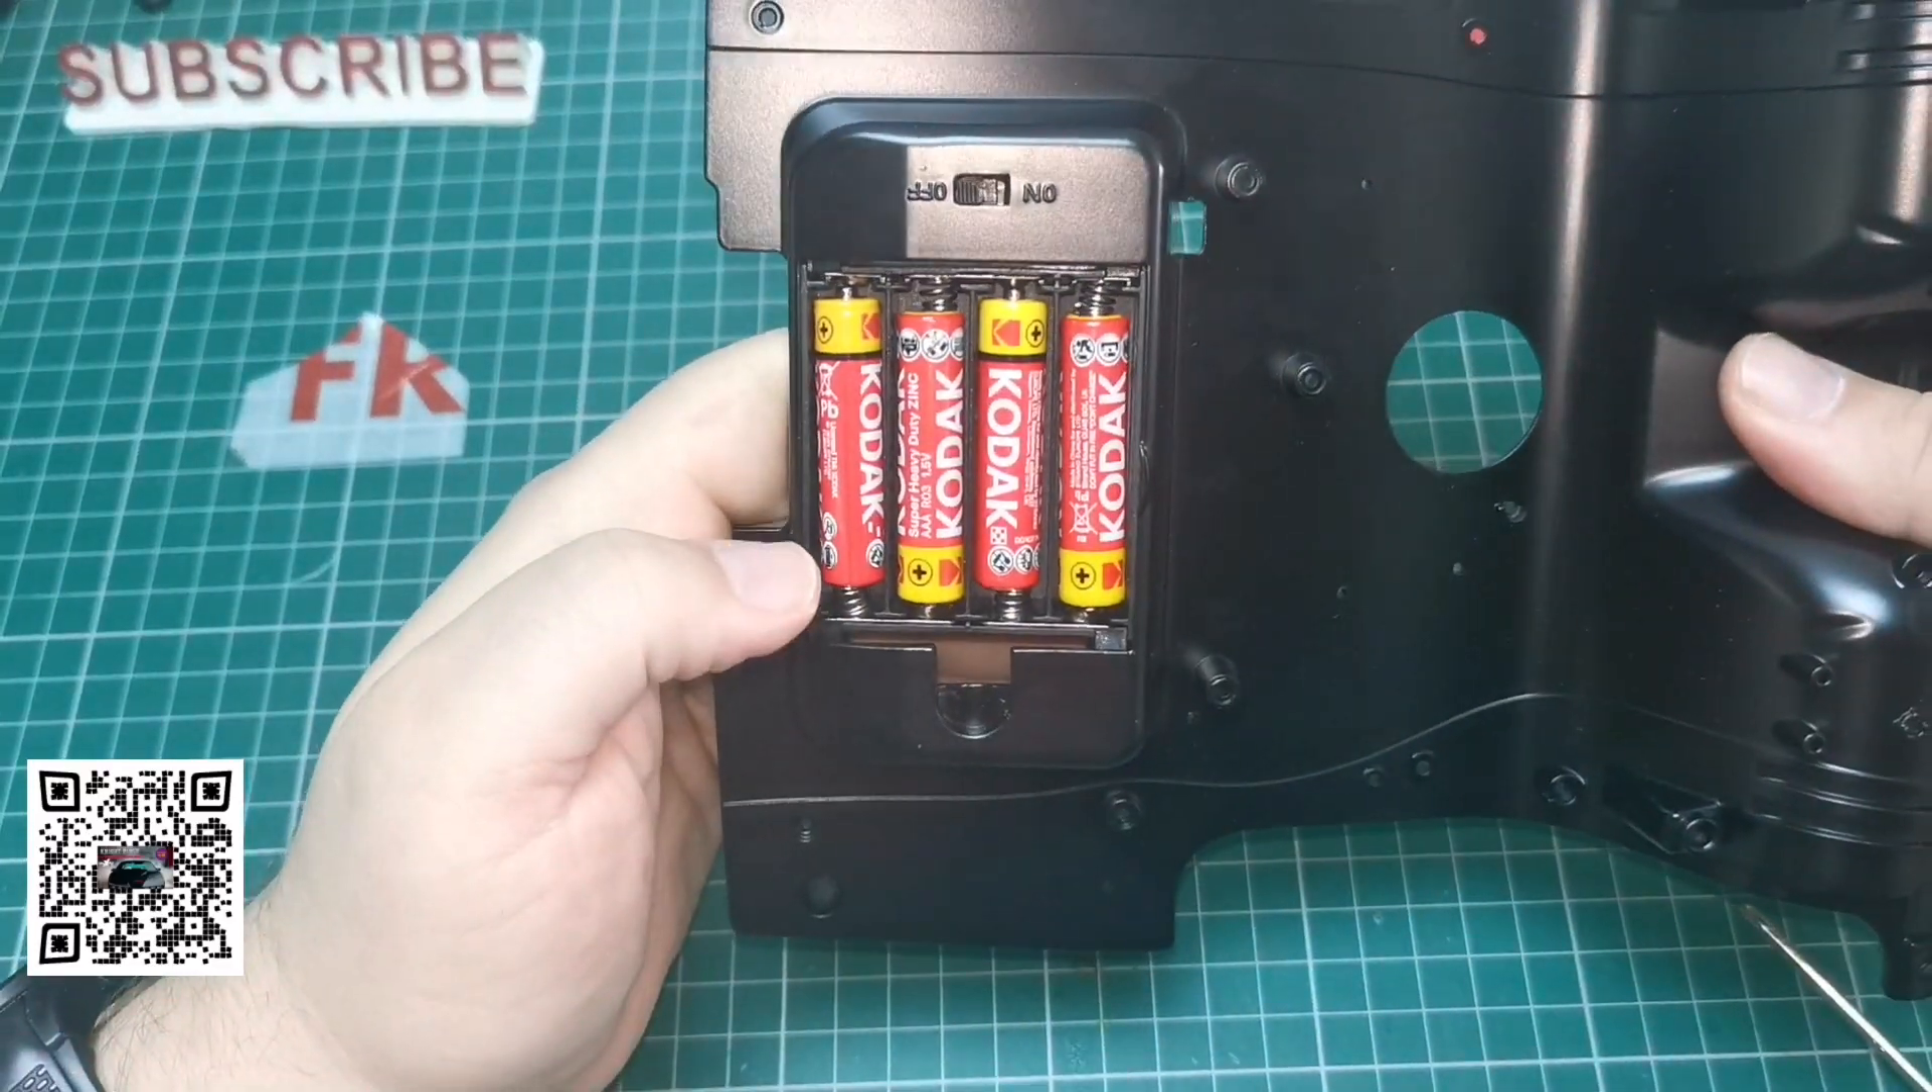Okay so we've done that we've secured the uh switch in and the battery box and that's what it should look like and the switch moves fairly well.